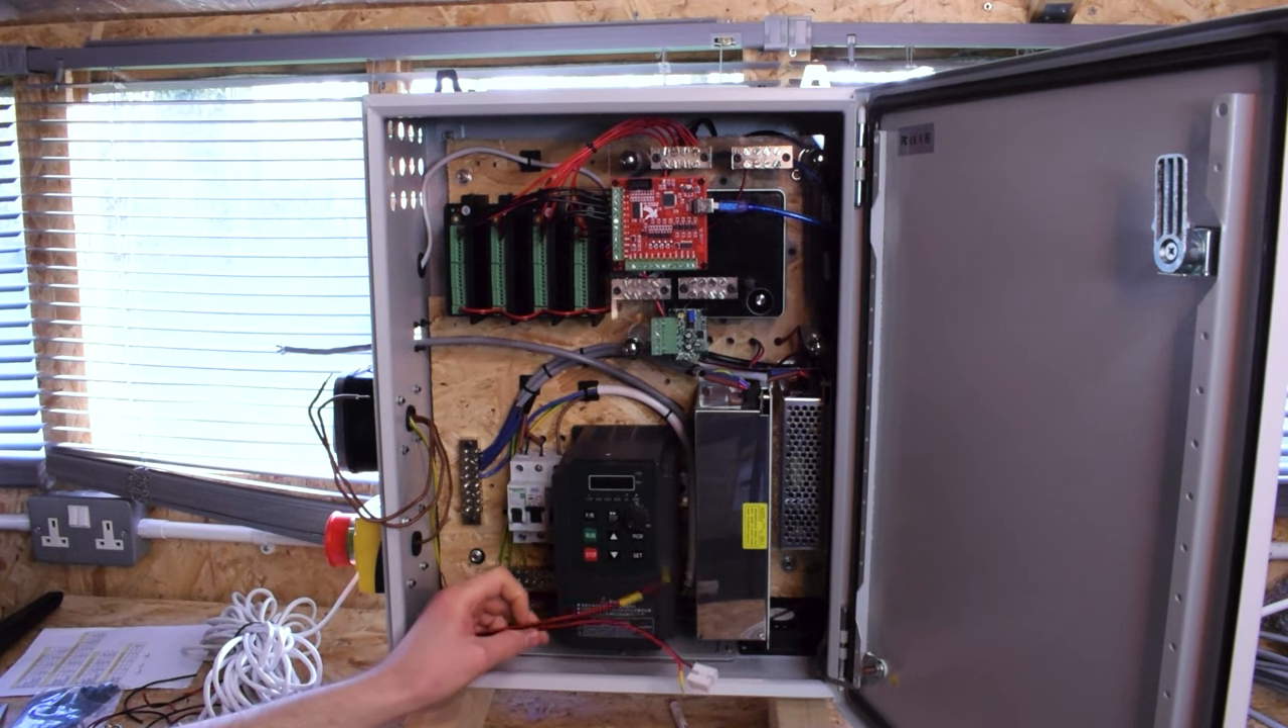And, there's another wire that powers the fans down here, which I've disconnected for now.